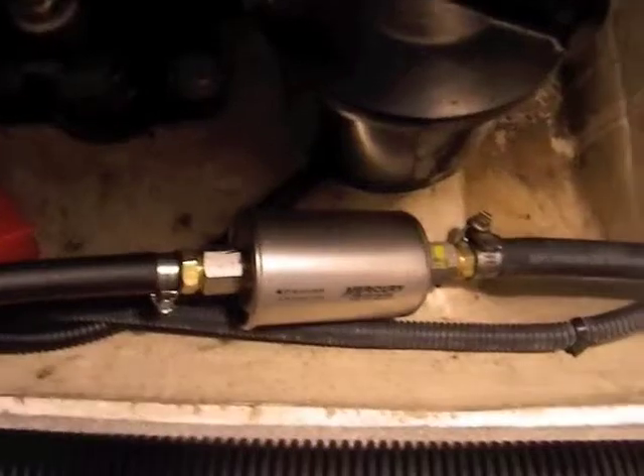There's the new little filter attached to the existing fuel line.